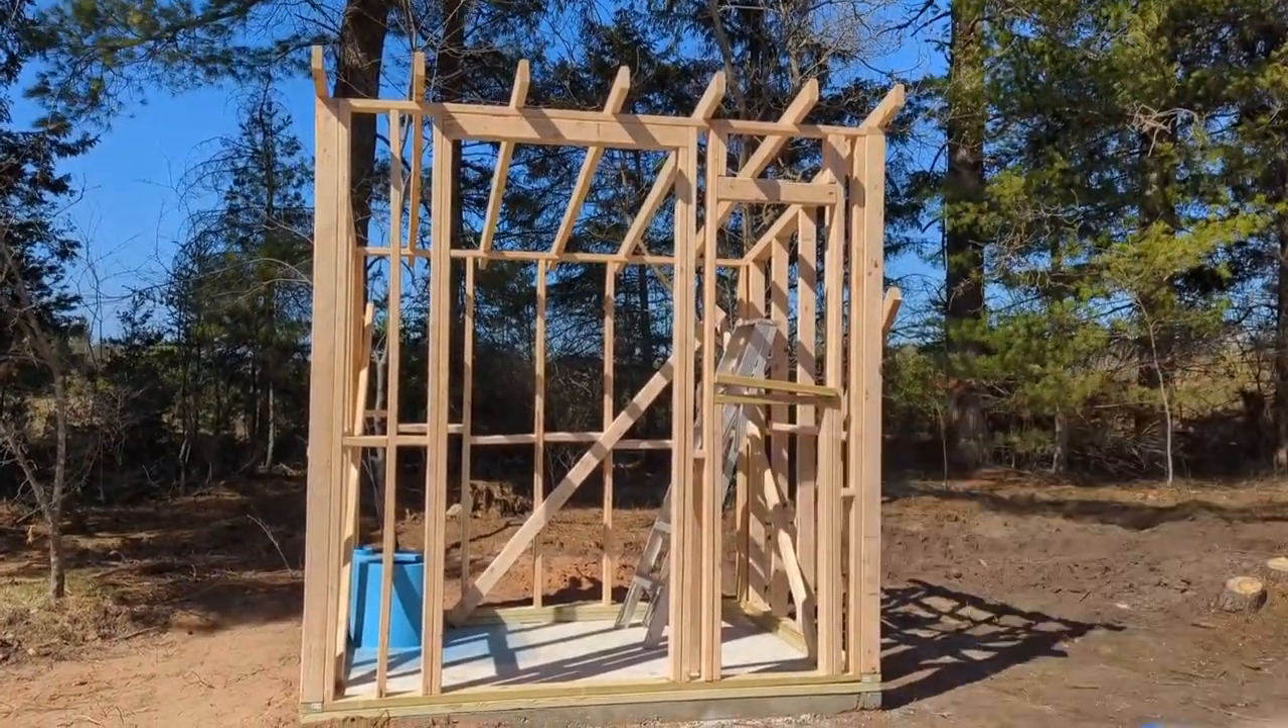The roof is framed.